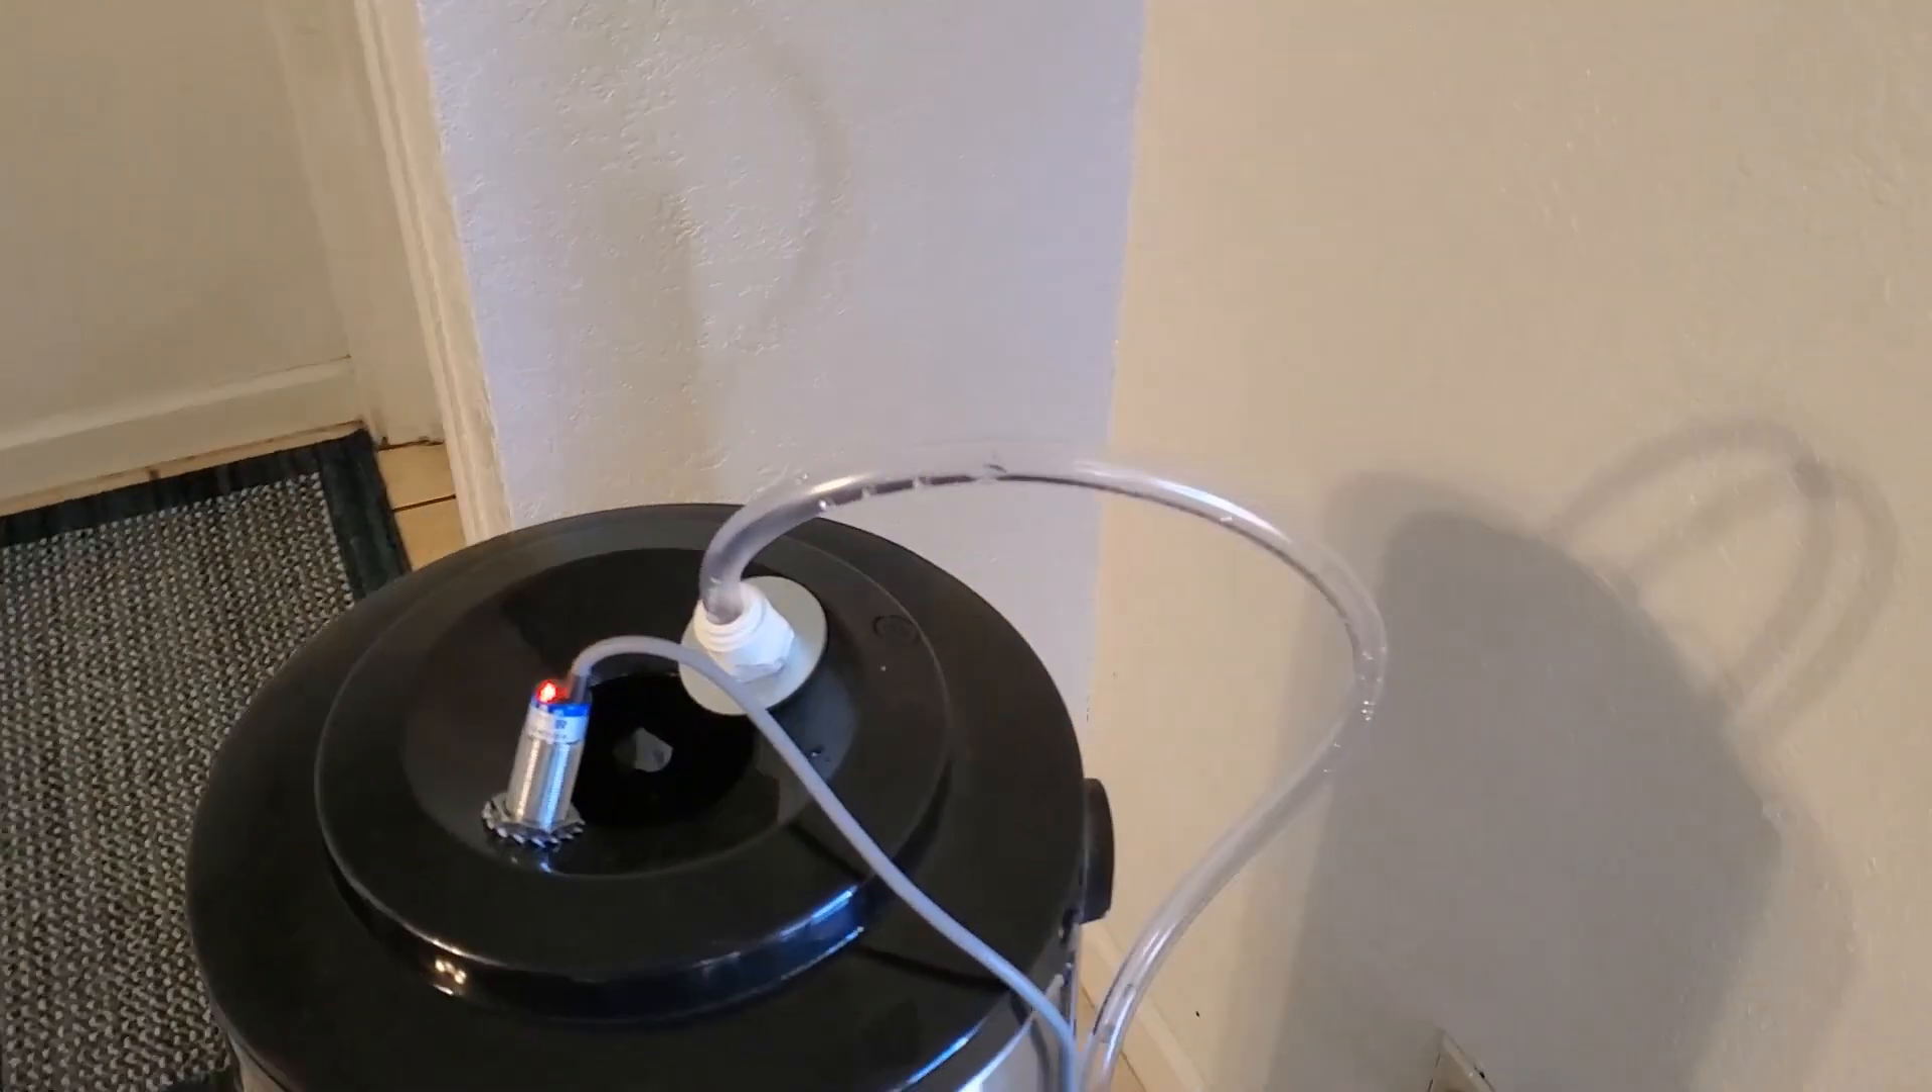So this is what the final product looks like. We've got the sensor mounted on there.